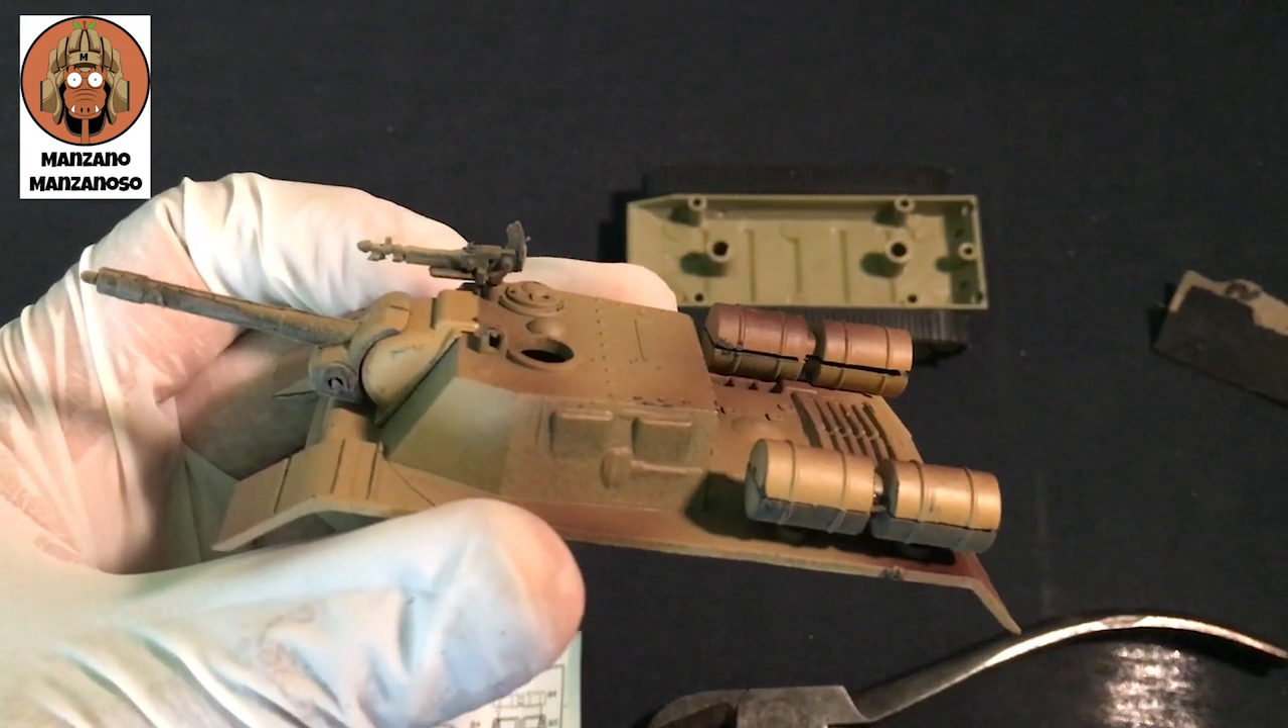Ahí está ya la ametralladora. Ya quedó. Sin problemas.